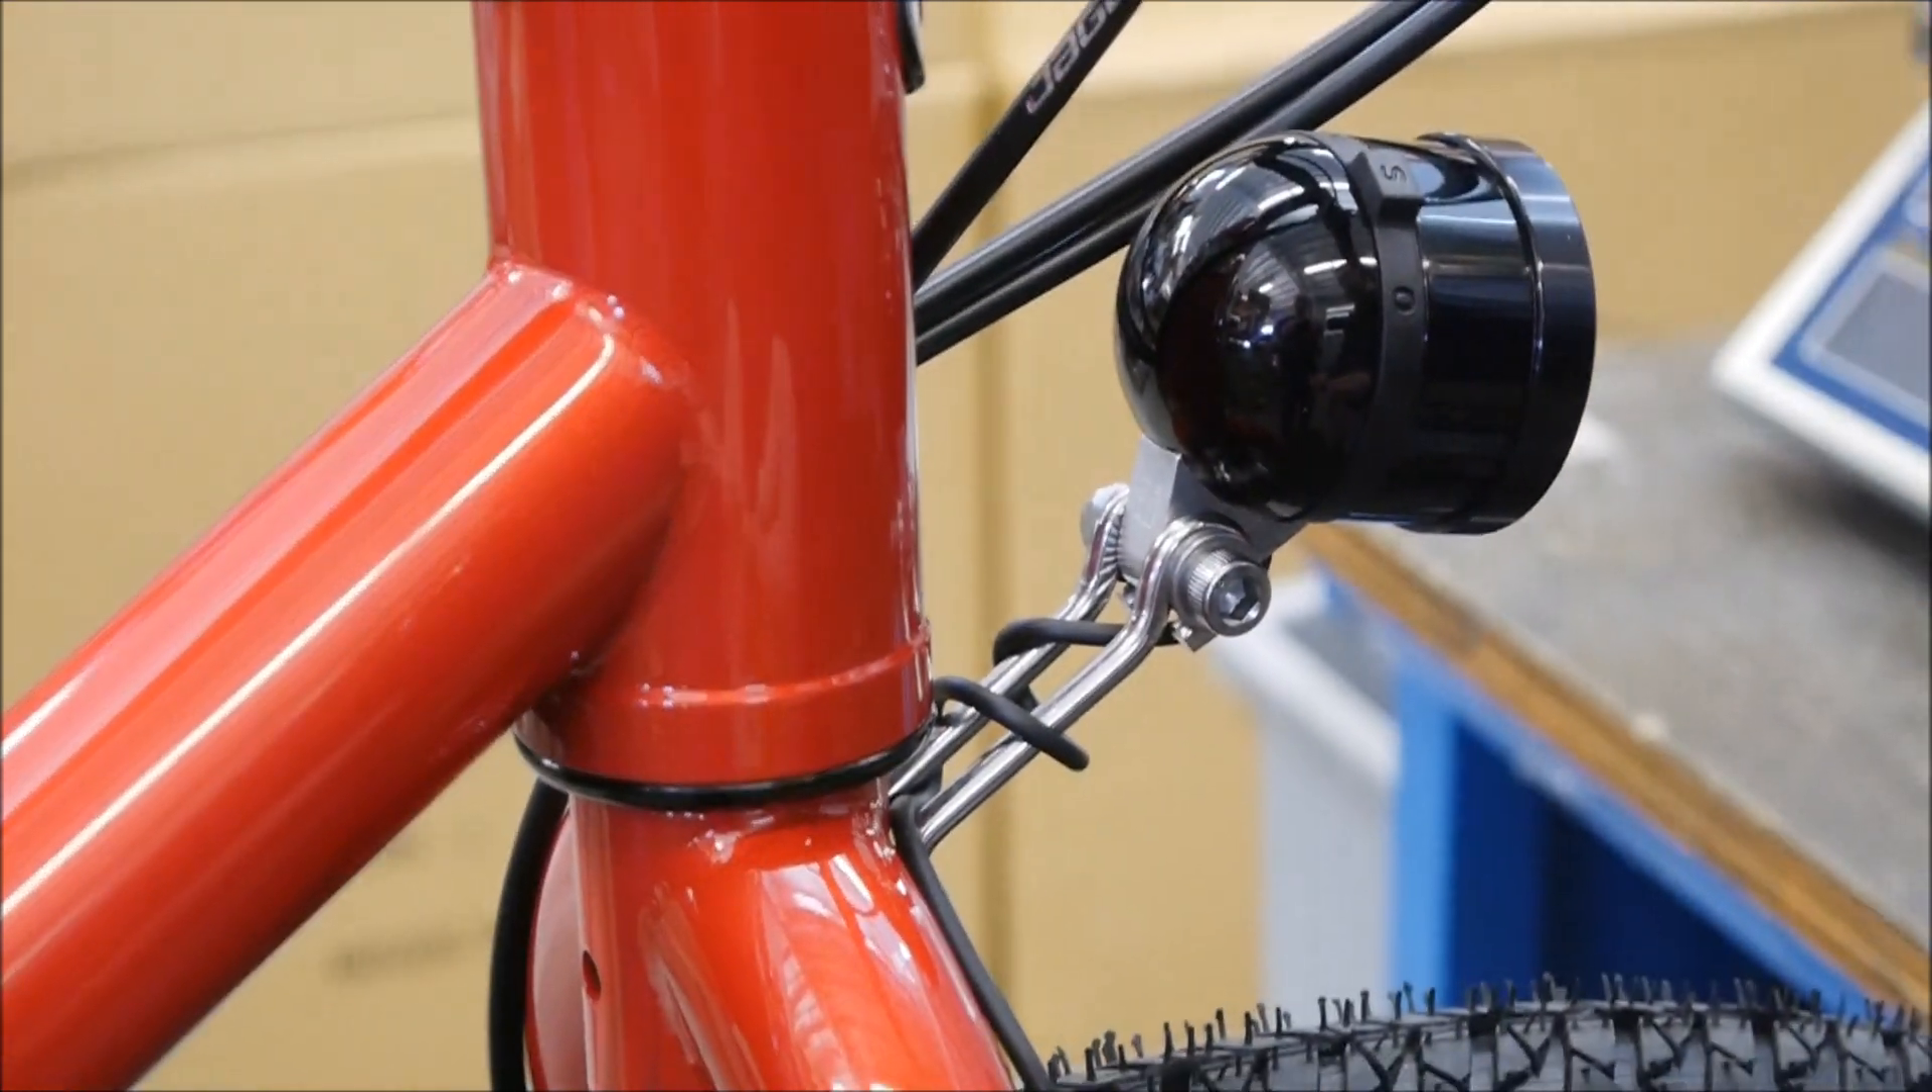Now we've also shown the Edelux light is already mounted onto the fork crown. There were two bolts that came in the package.